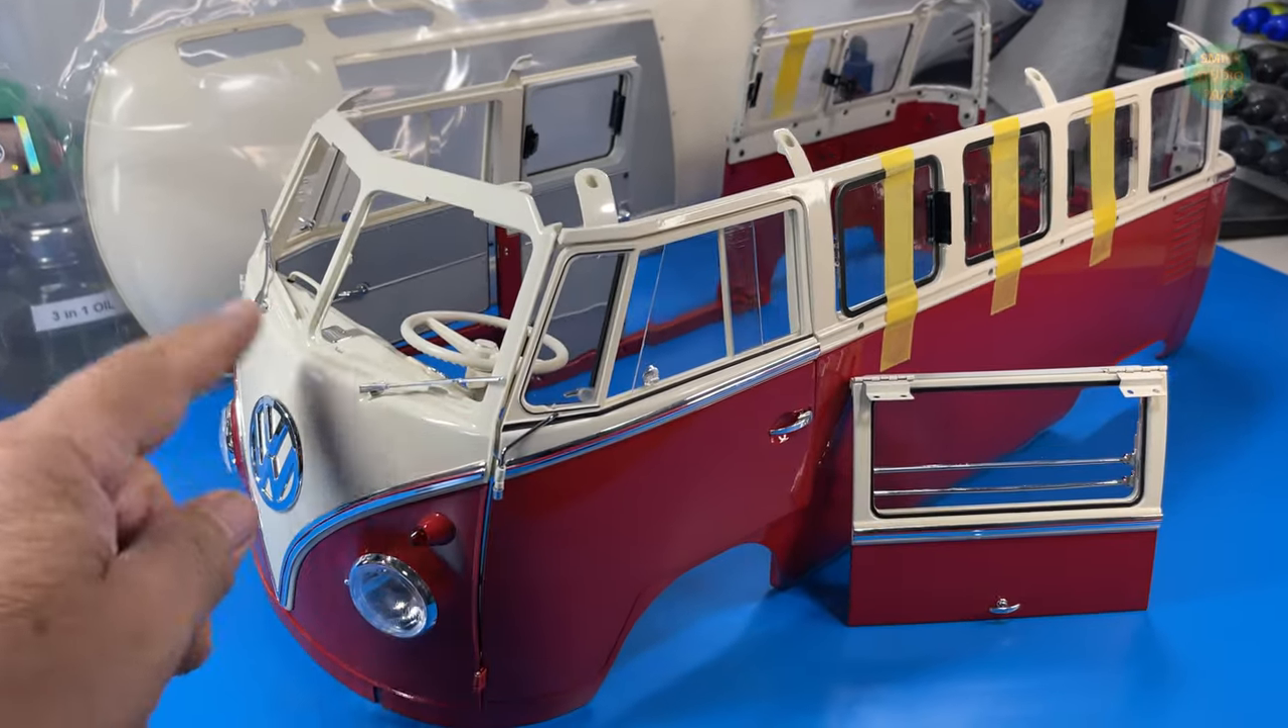Got all the windows put in on the sides.